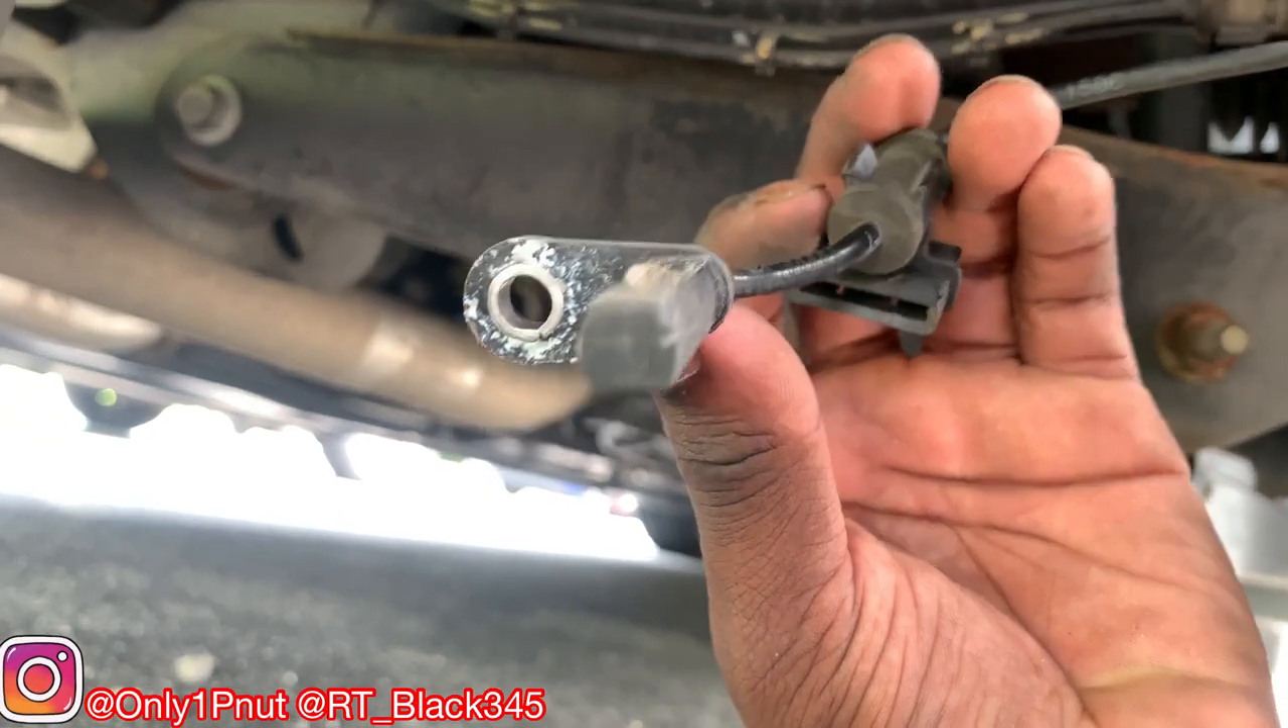So now I just got the sensor out.